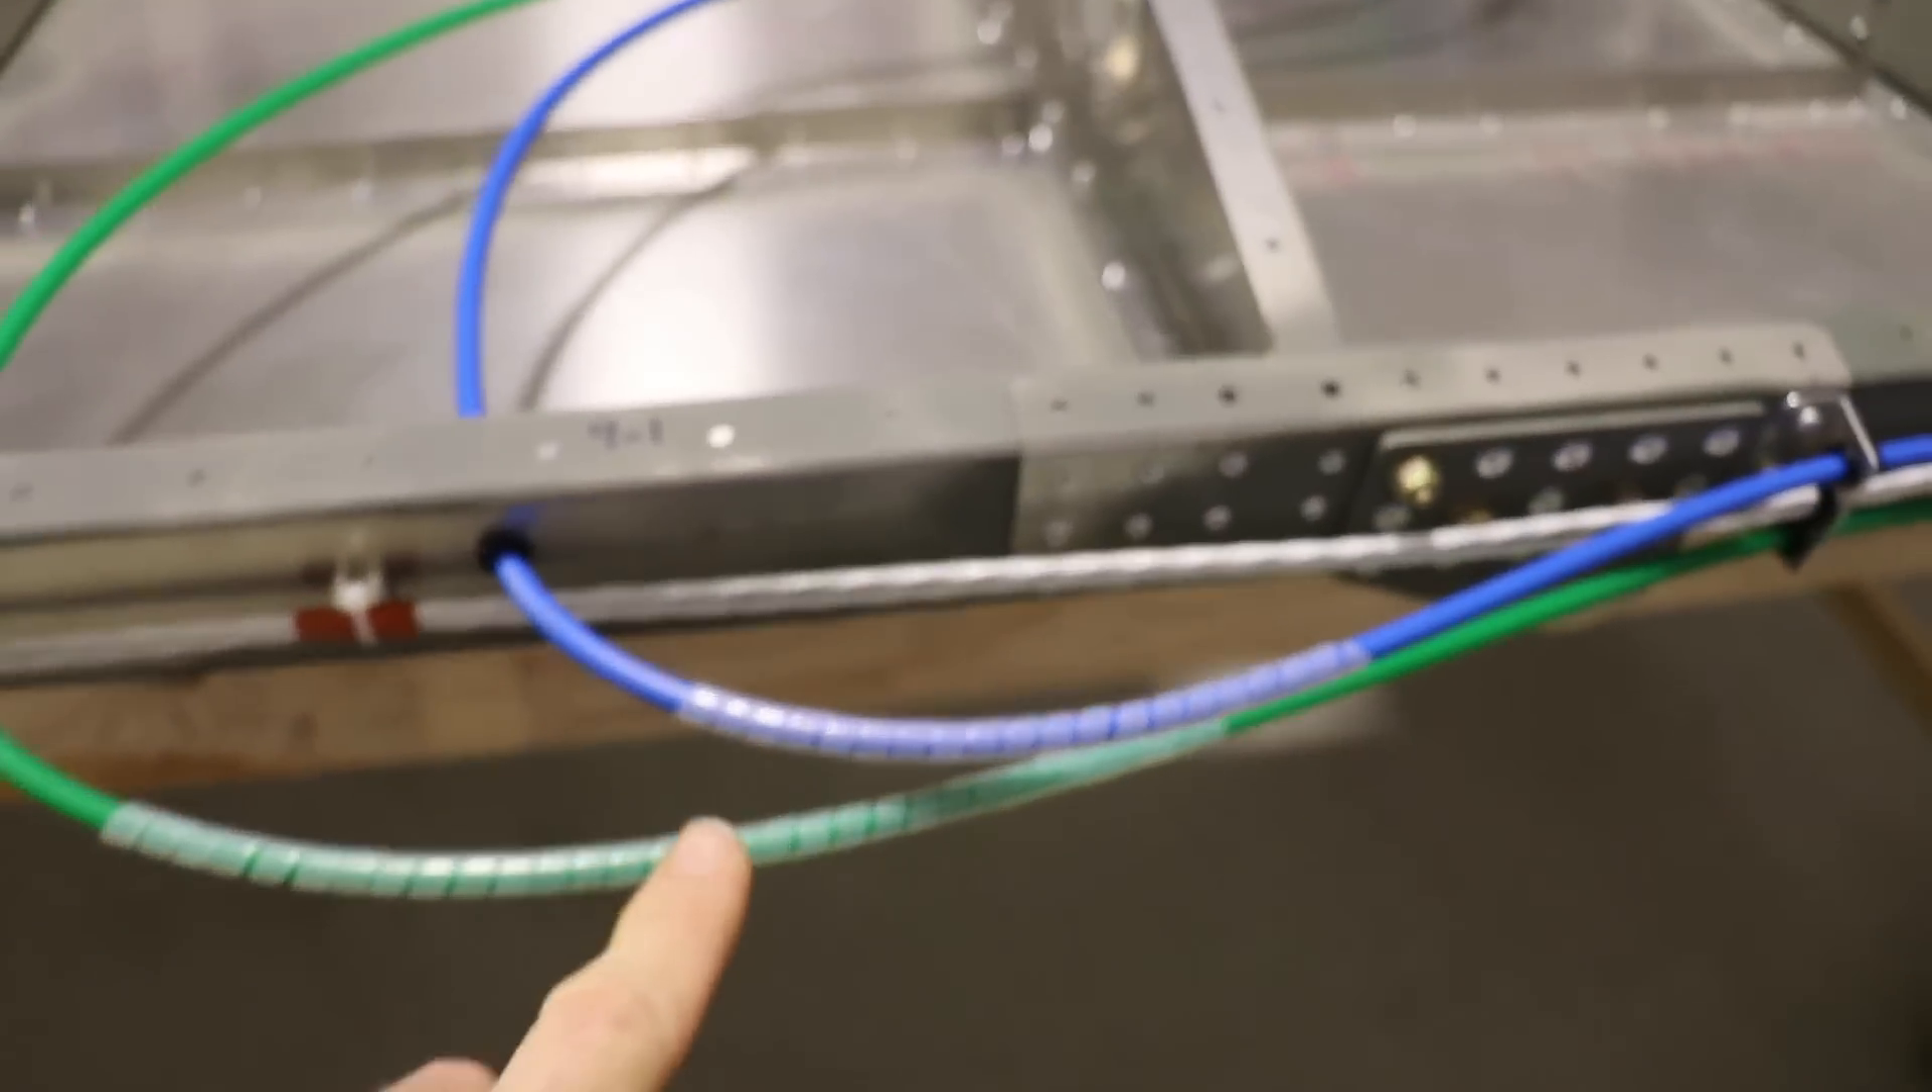Everything is secured to the spar and I put this plastic spiral wrap on the tubes just because you know these two could vibrate or something and sort of rub on the trailing edge skin.